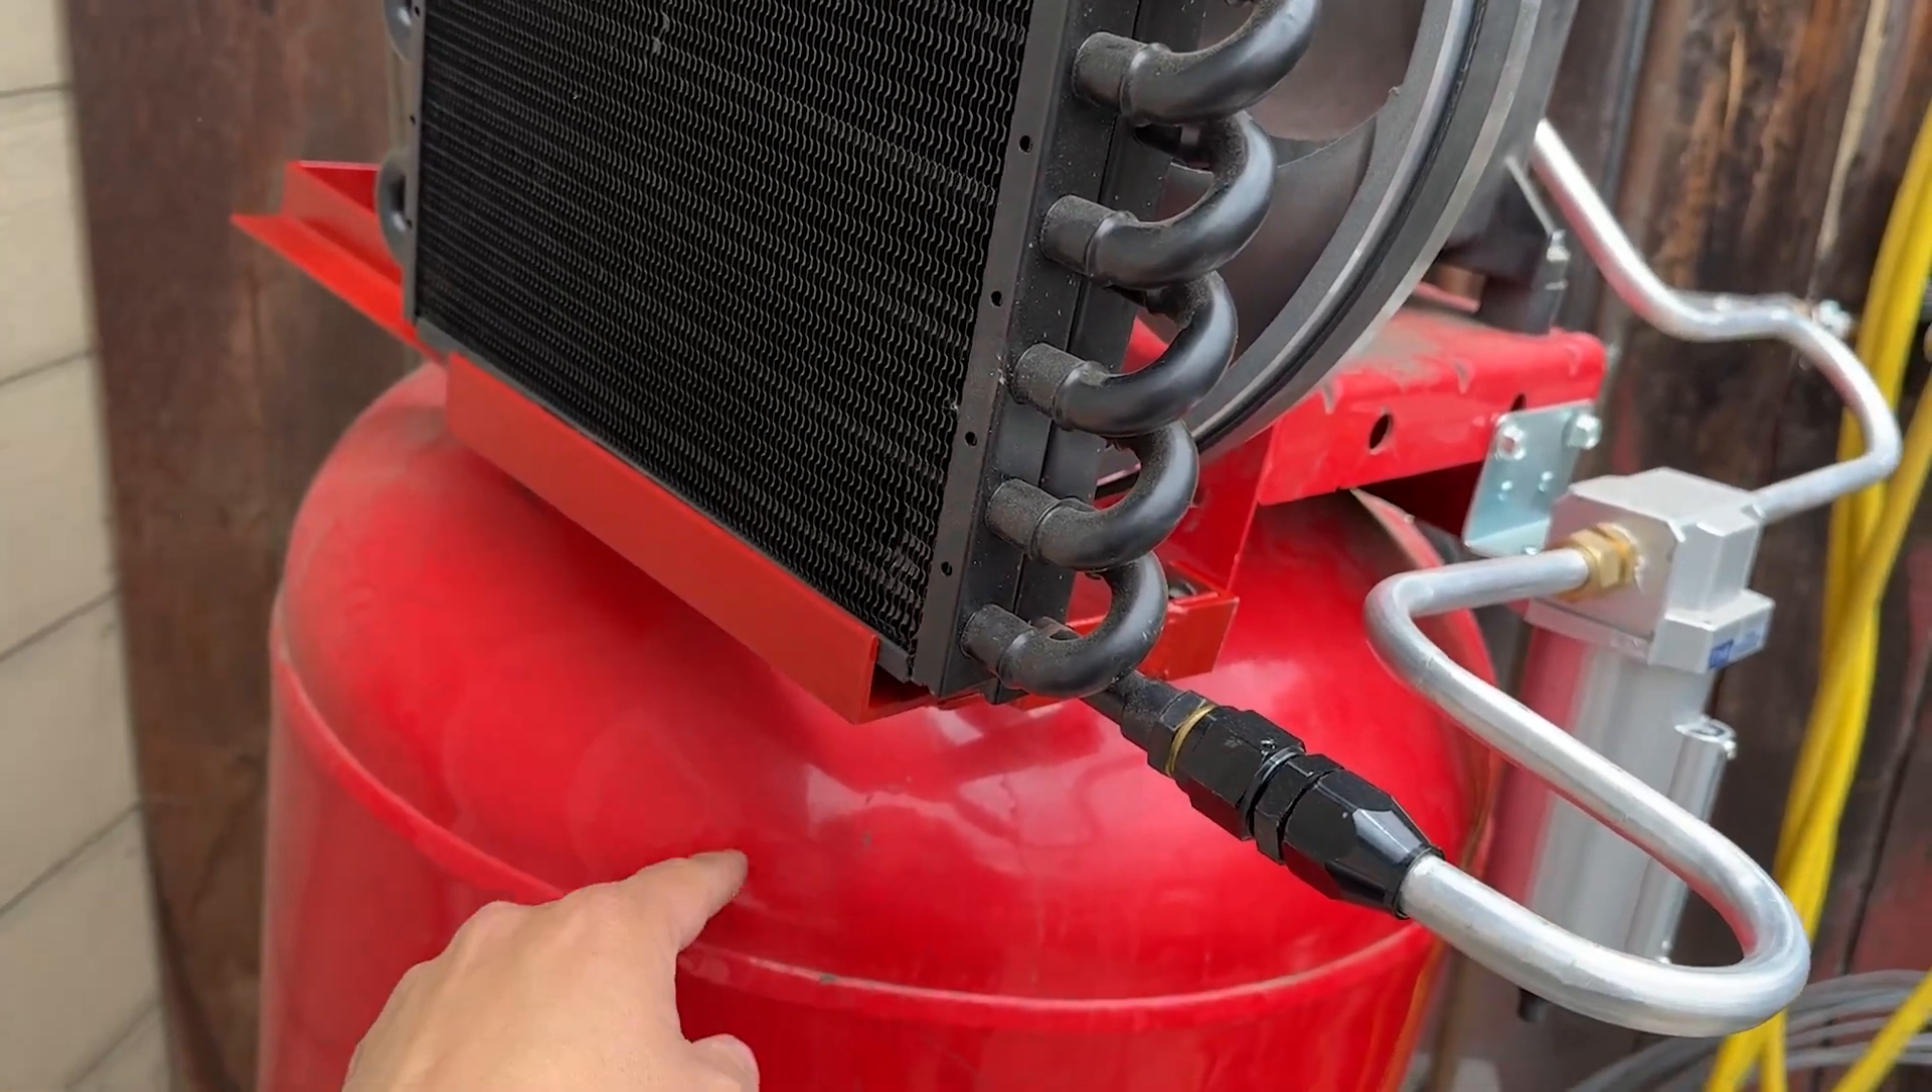But anyways the bracket is now installed and painted.